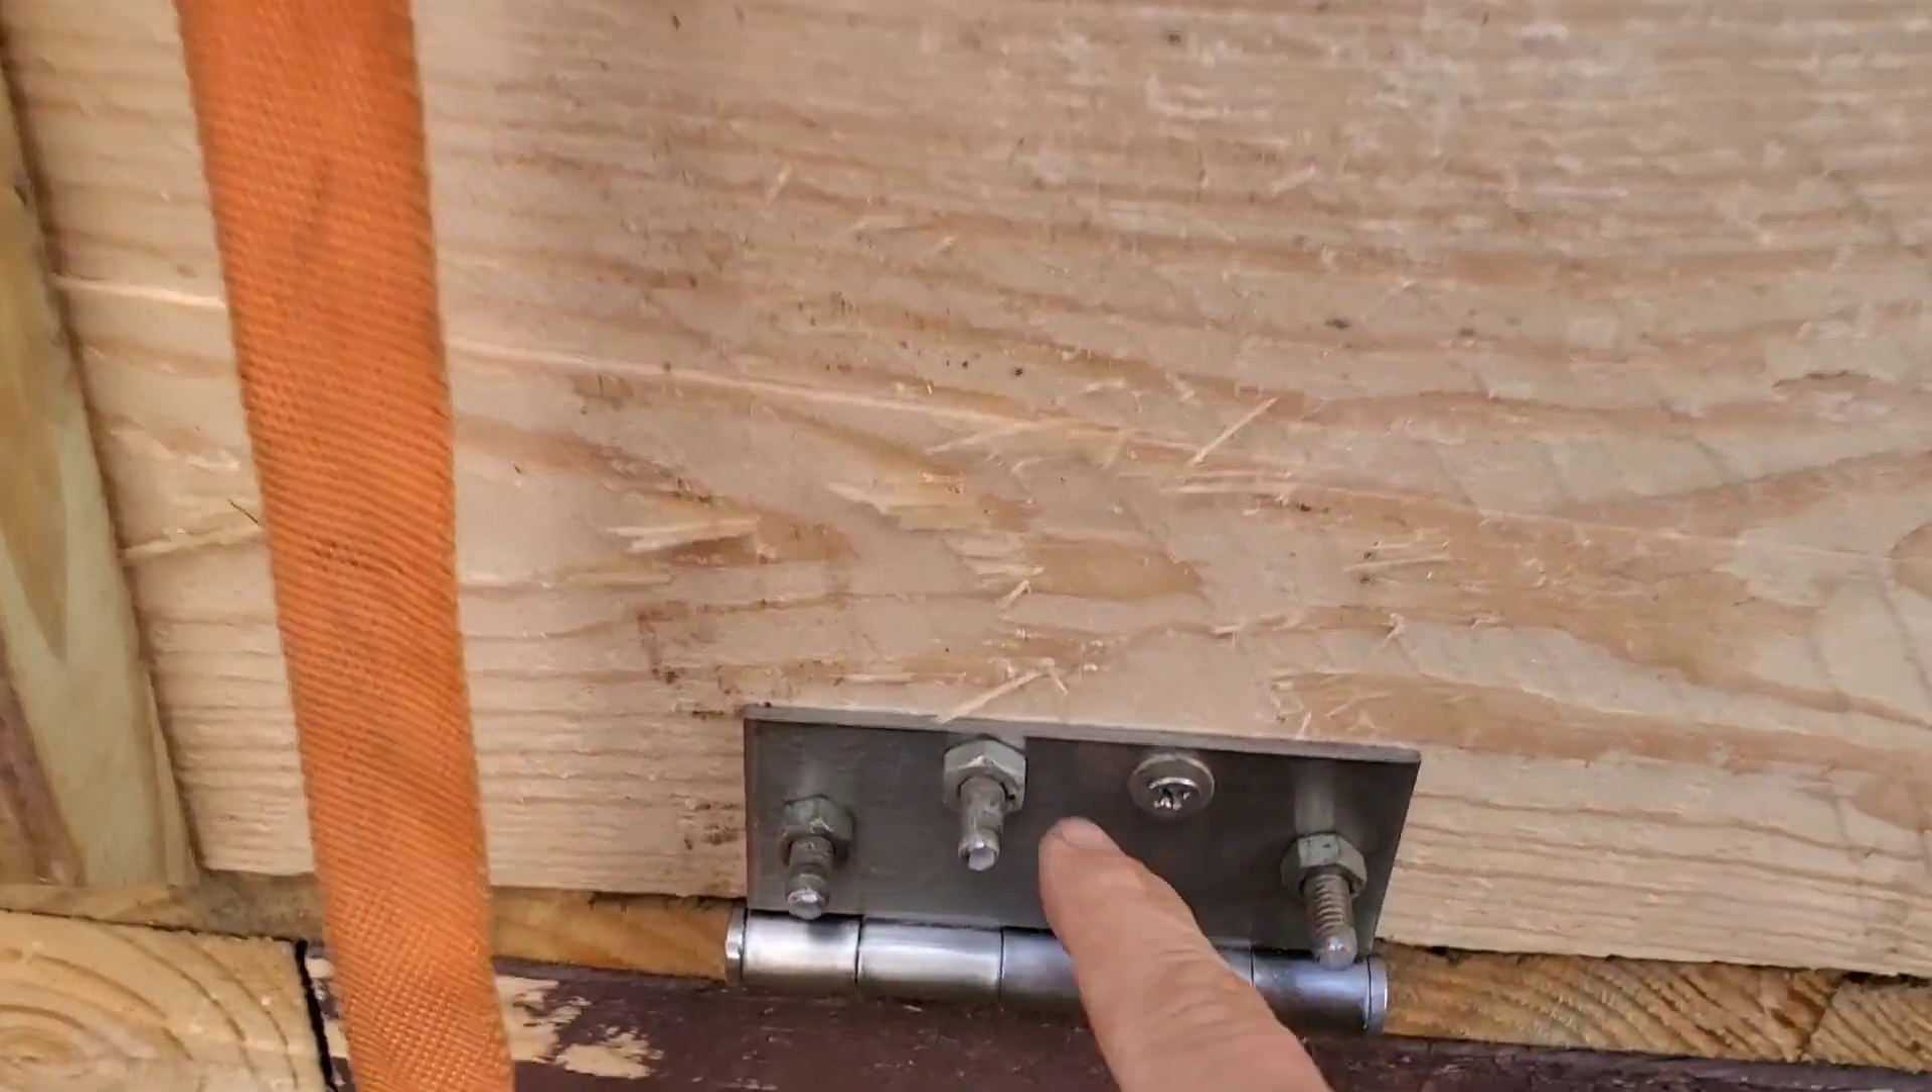Also, we added some bolts all the way through these hinges, all the way through this 1x8.